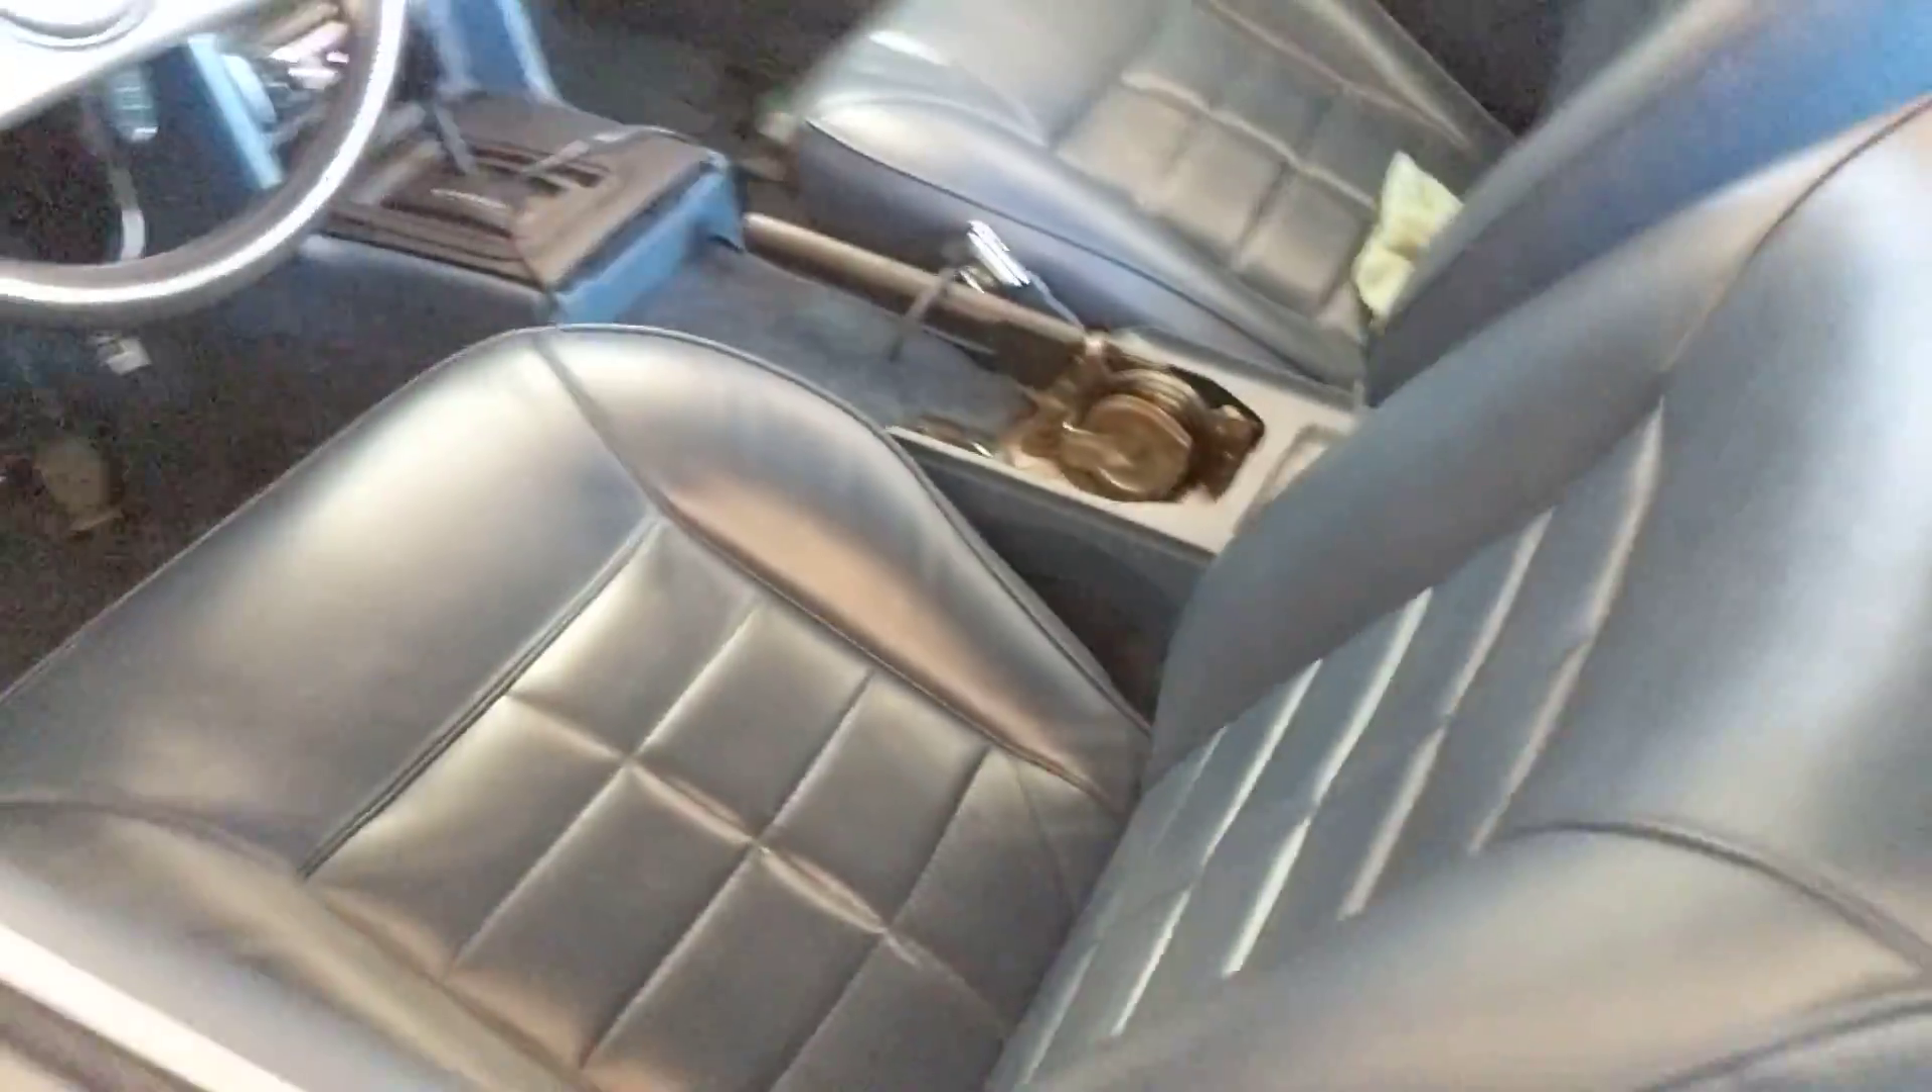All right got the interior pretty much put back together just got to put the center console on.